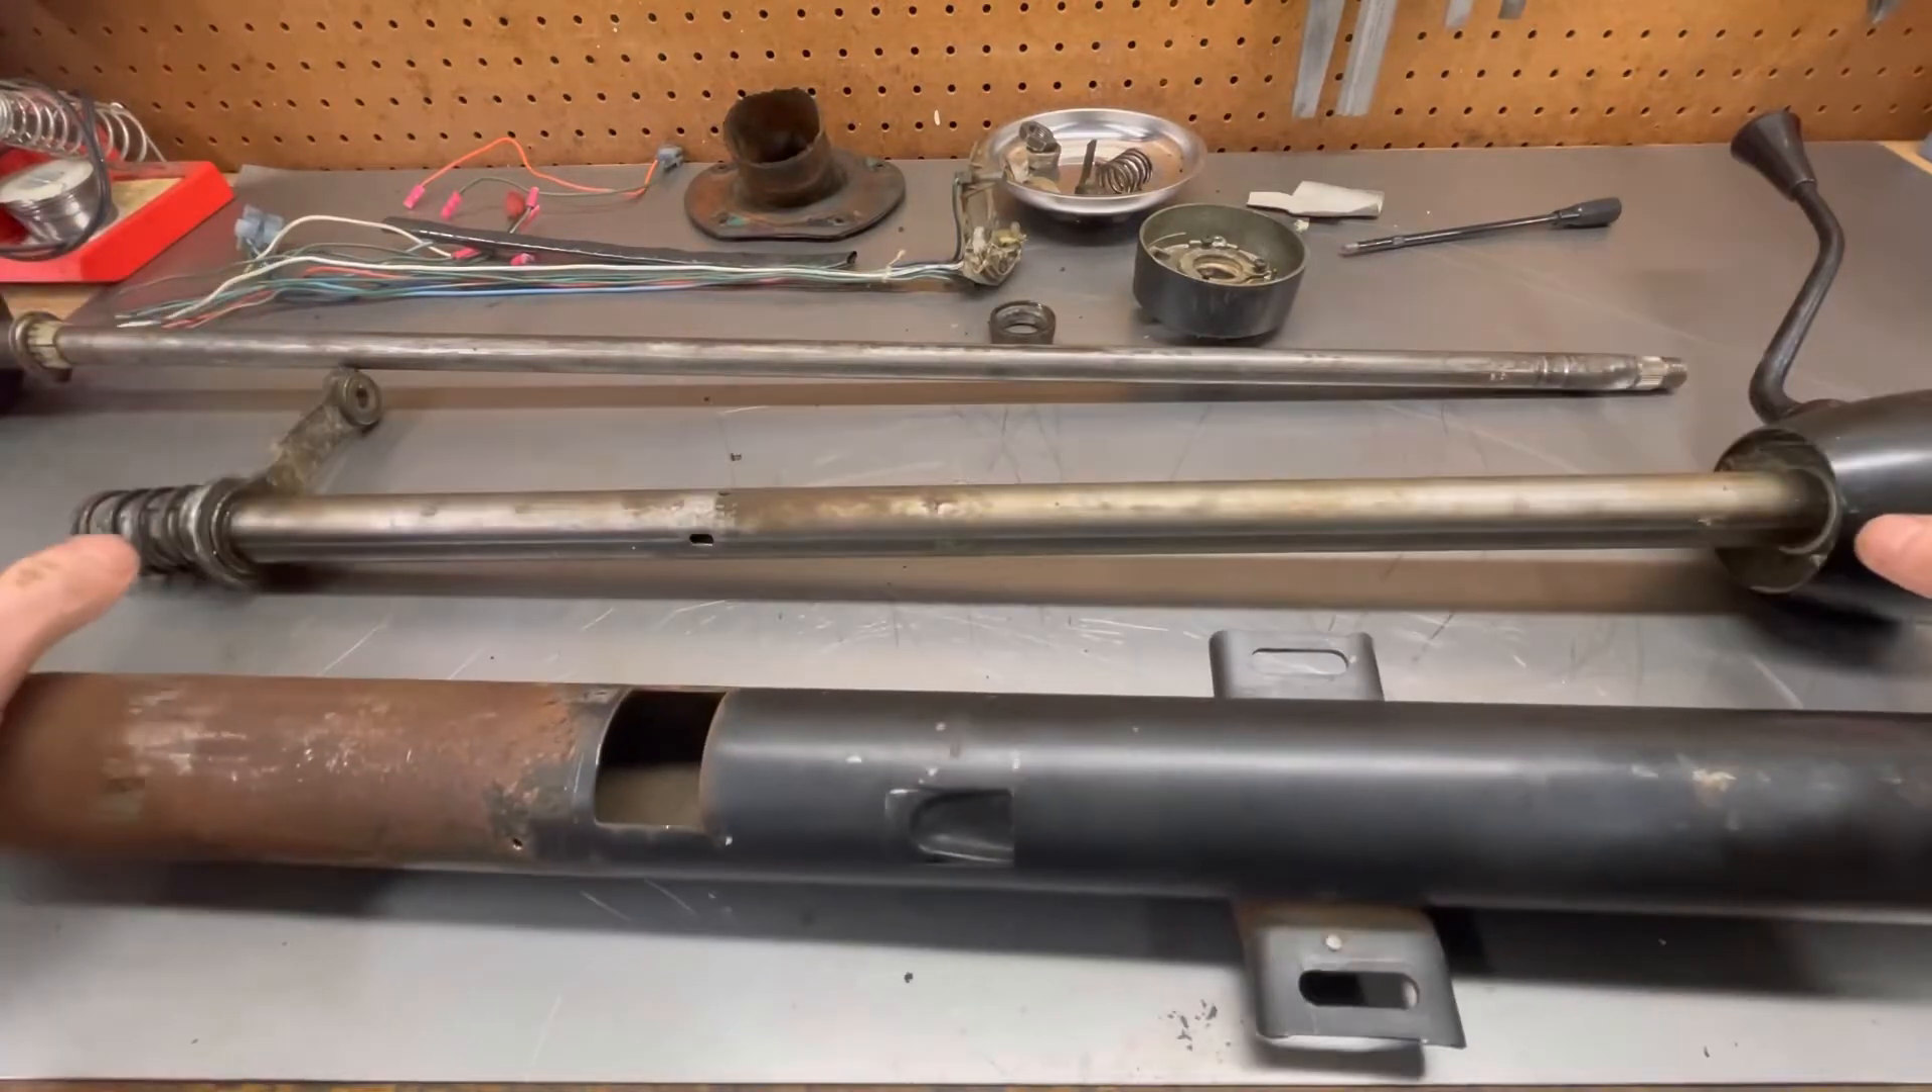So there we have it got everything pulled apart and this is the shift tube assembly.